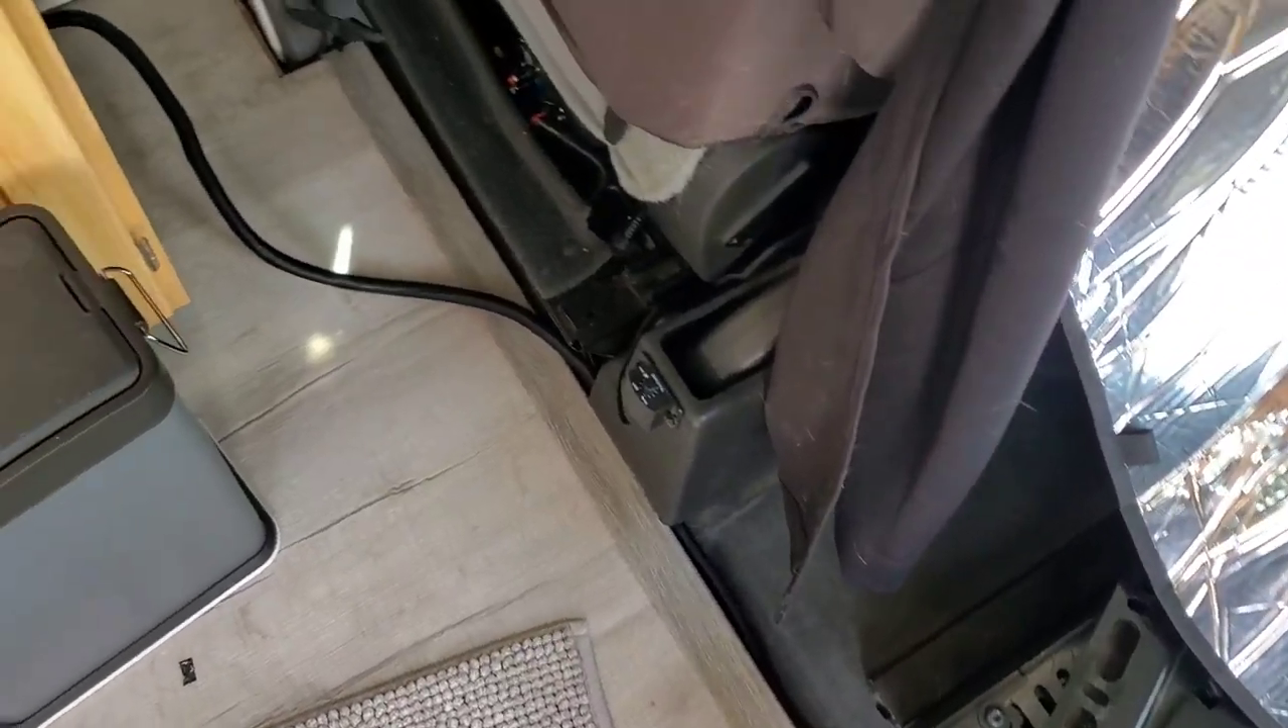Okay I got the wire coming out from underneath the seat I still have to secure that wire.